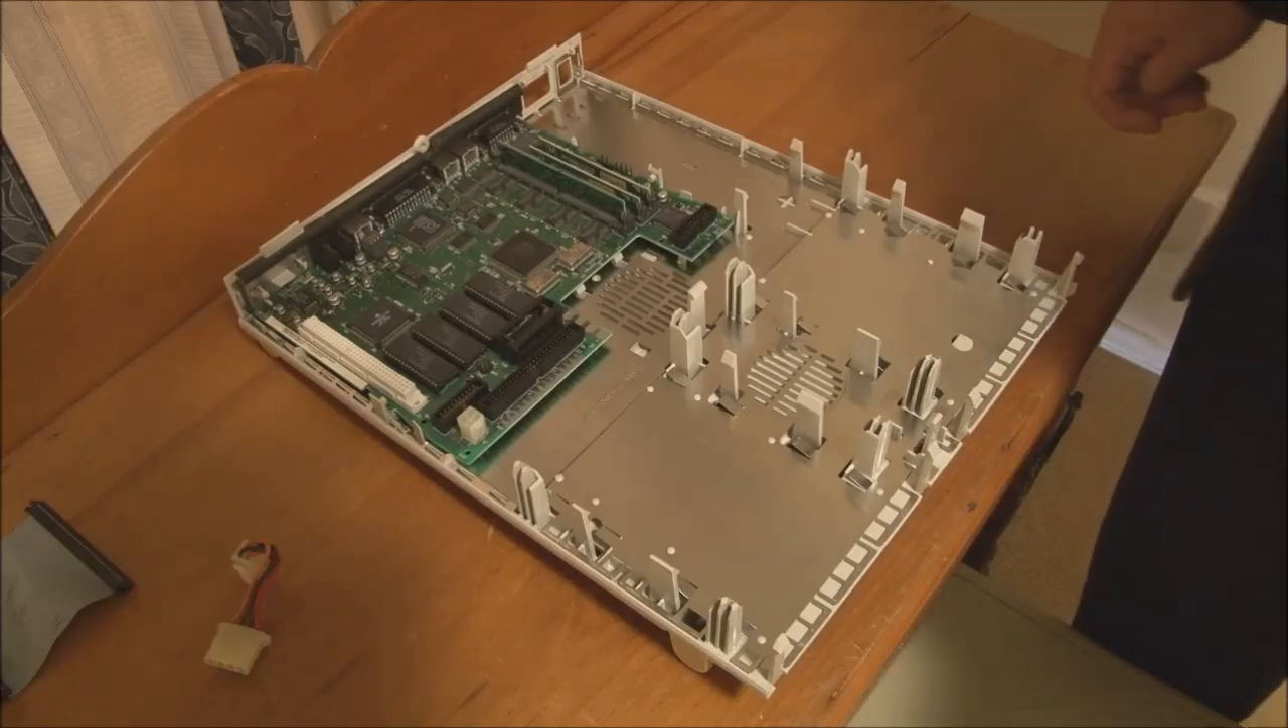Next up, well, the last thing really in fact to remove is the logic board itself.